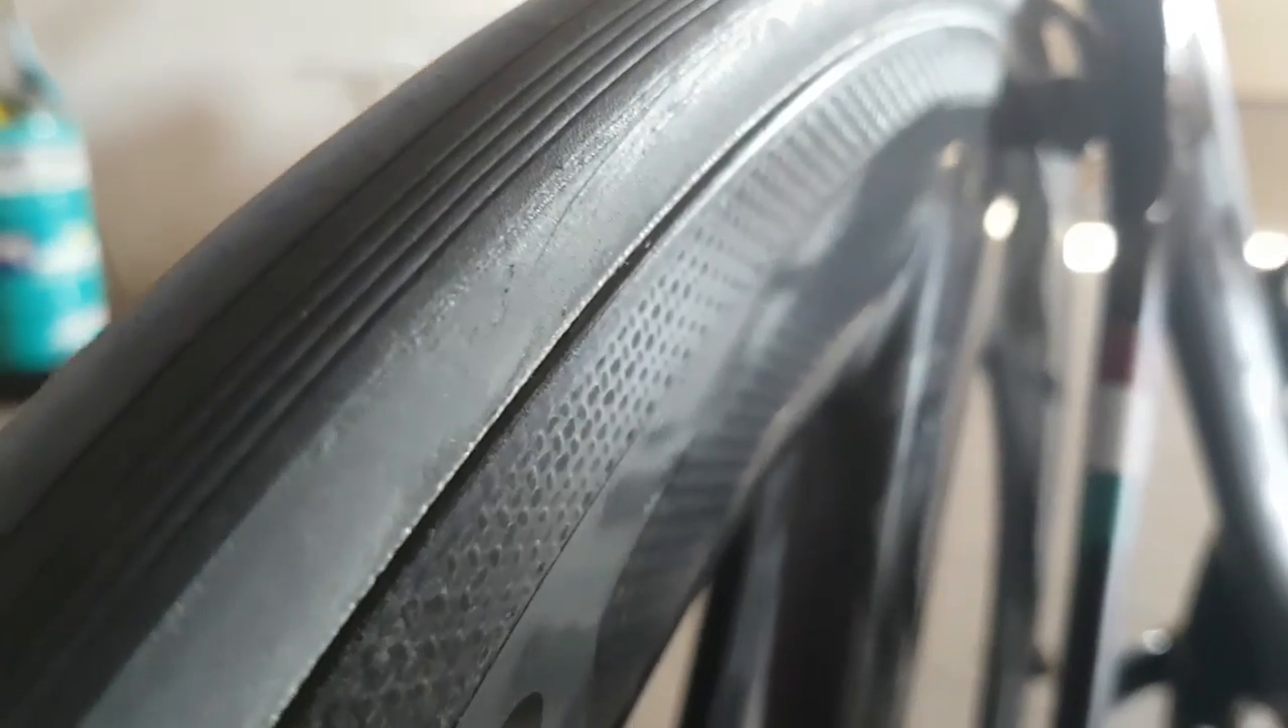And as a bonus the tire fits extremely flush with the rim as you can see super nice transition right there.